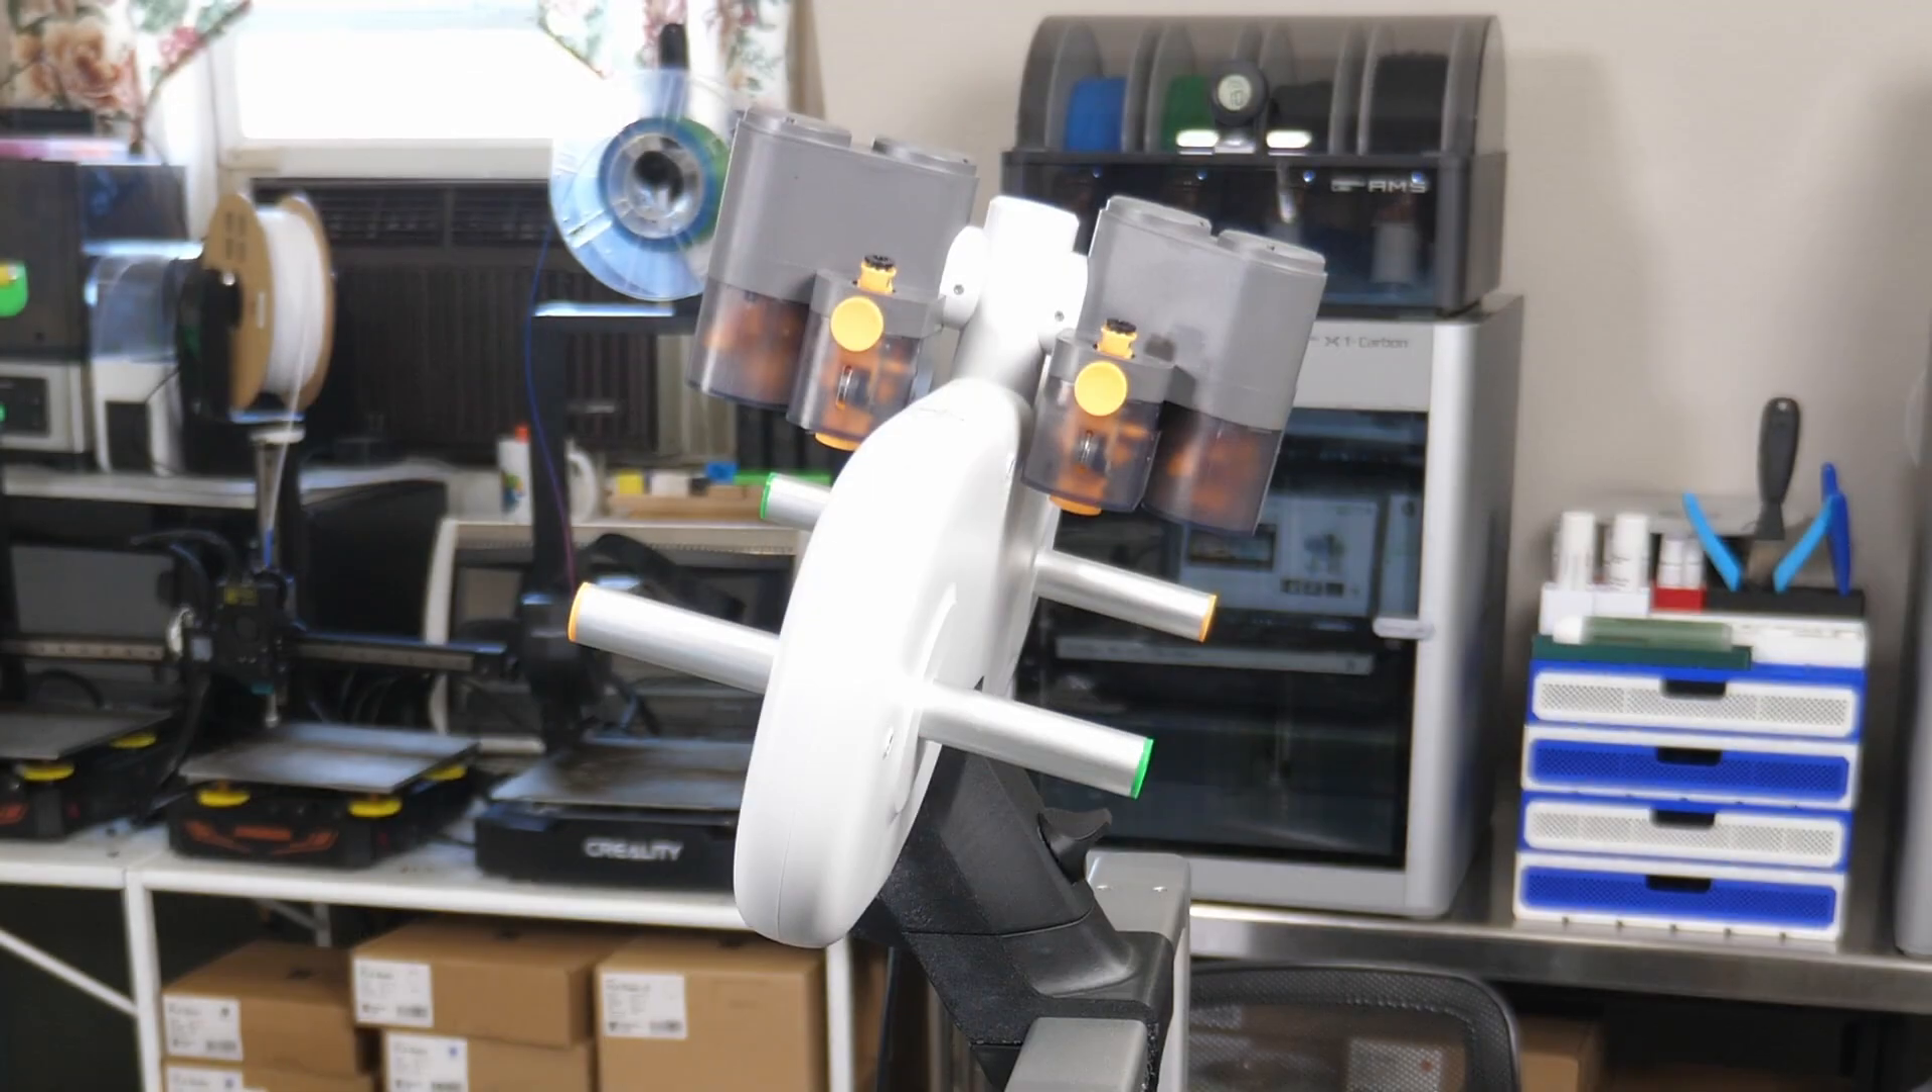So there's a top mount all installed and before I go any further I'm going to go ahead and put my I guess we'll call it a dry box enclosure.